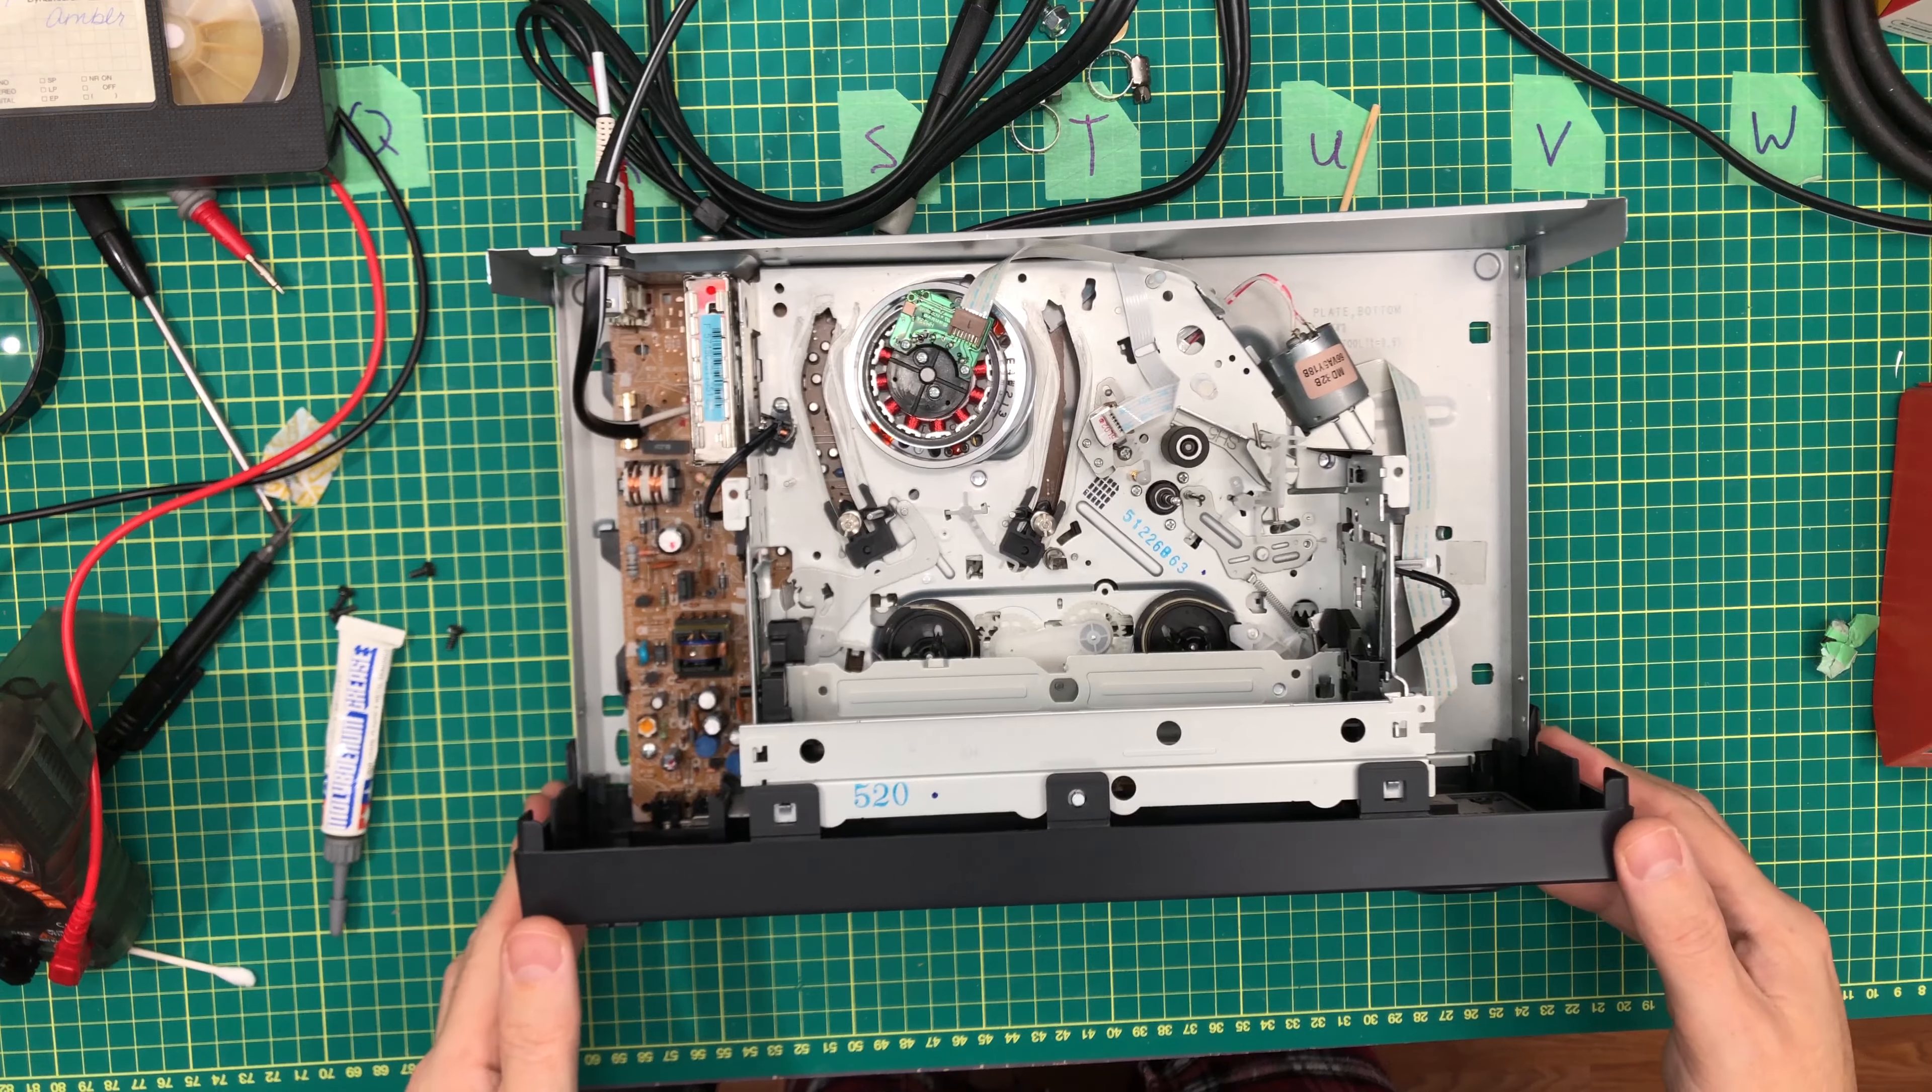So I've got the case off.